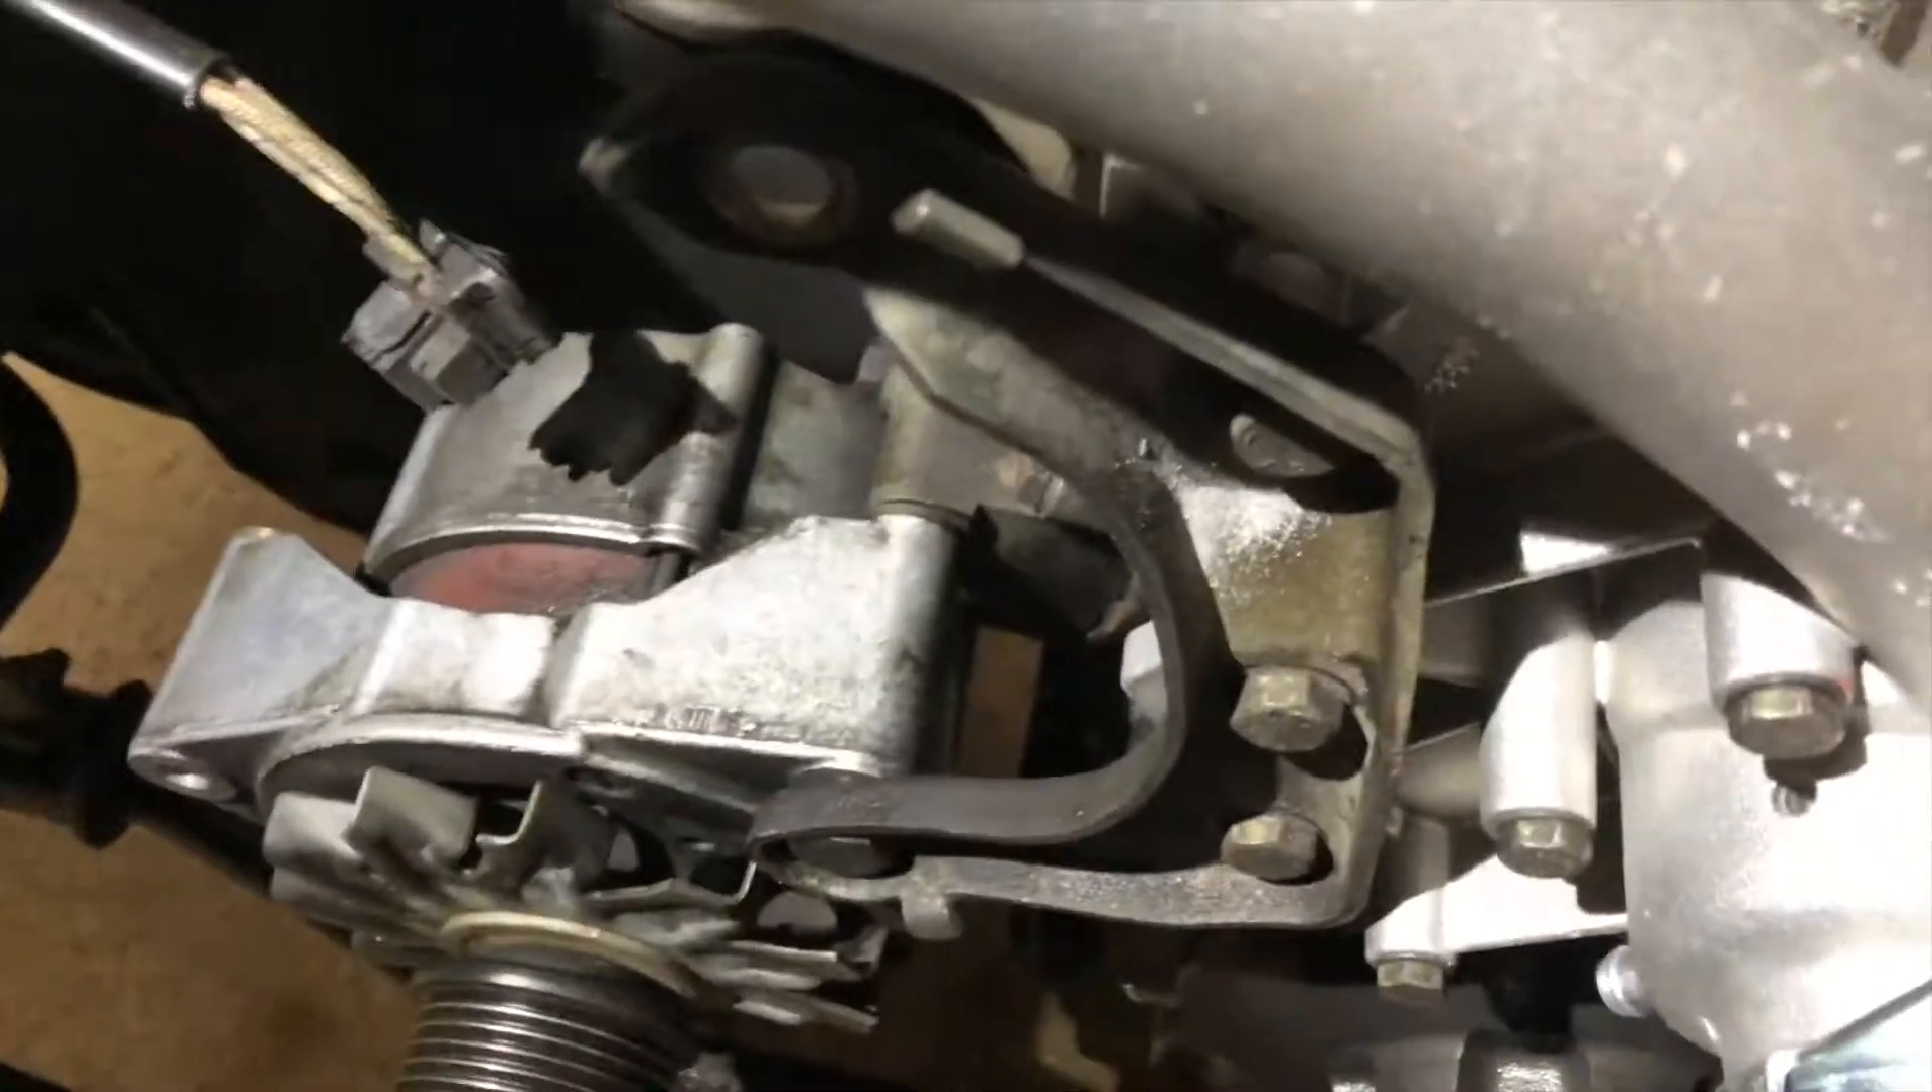Jetzt habe ich als nächstes die Lichtmaschine dran gemacht.